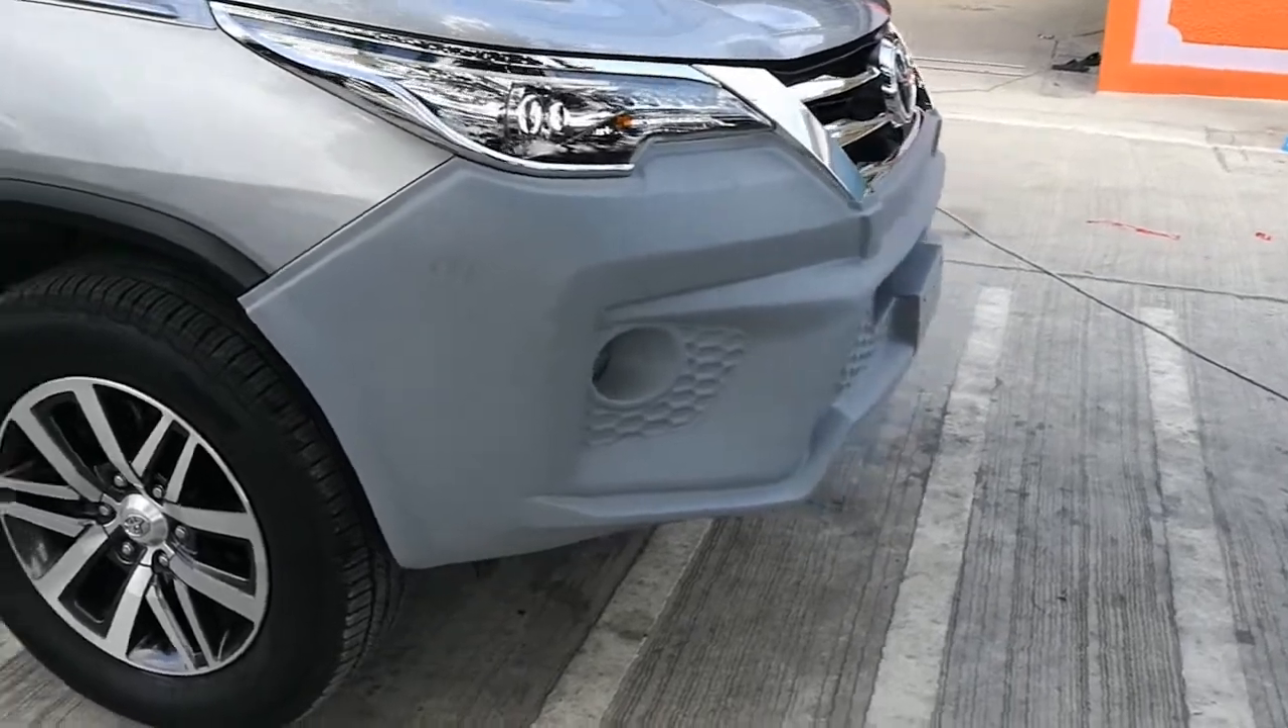This is the view of a completely installed front bumper cover with the car.